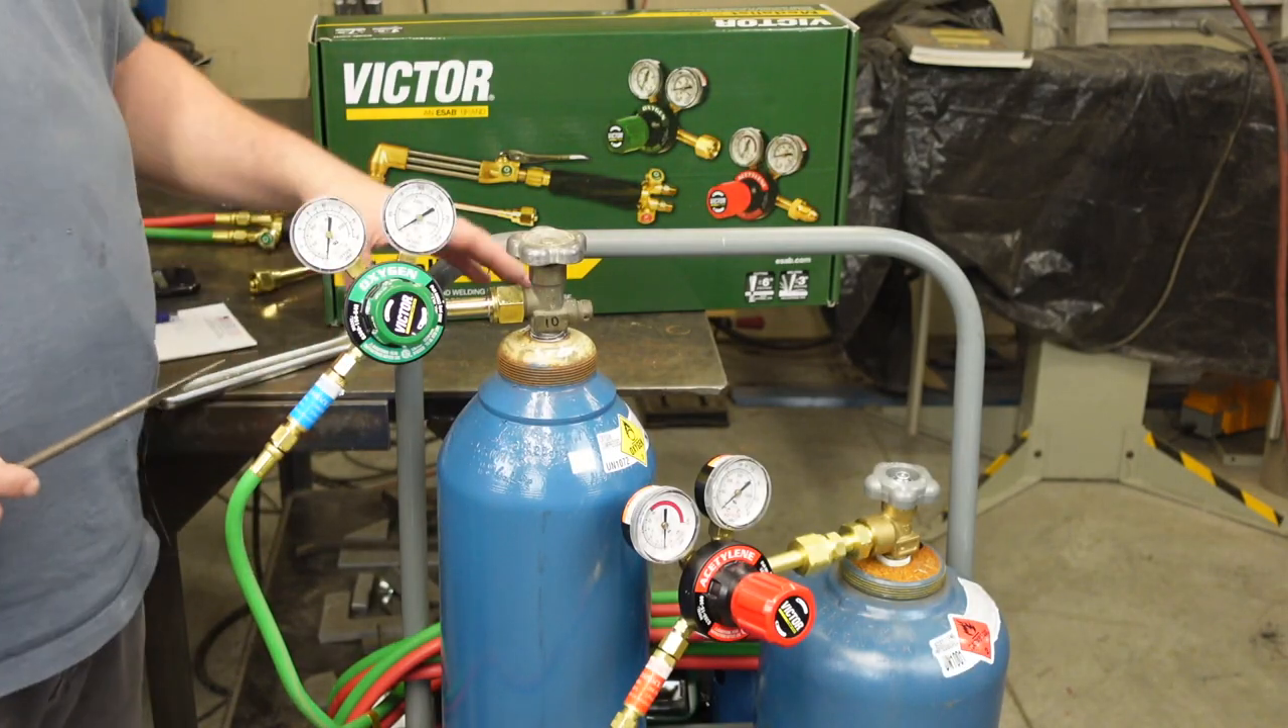Alright so I've already got the regulators installed on the bottles.